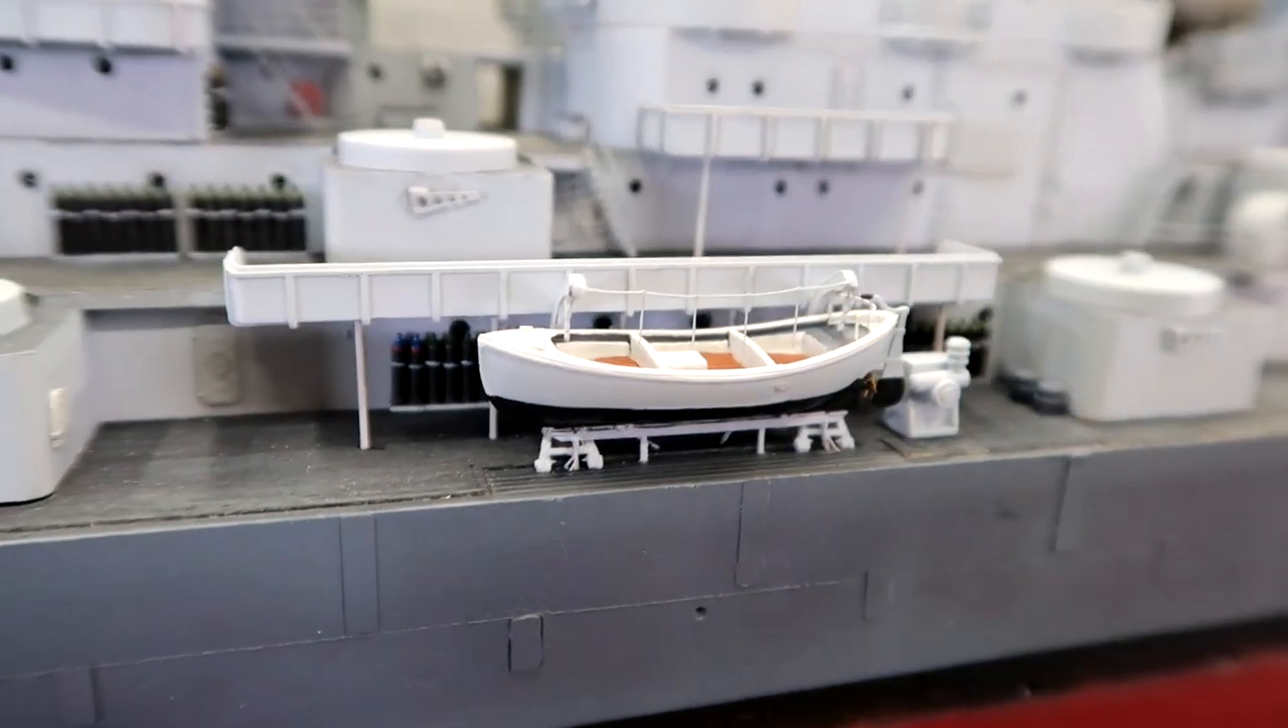On the port side the other captain's gig is installed.